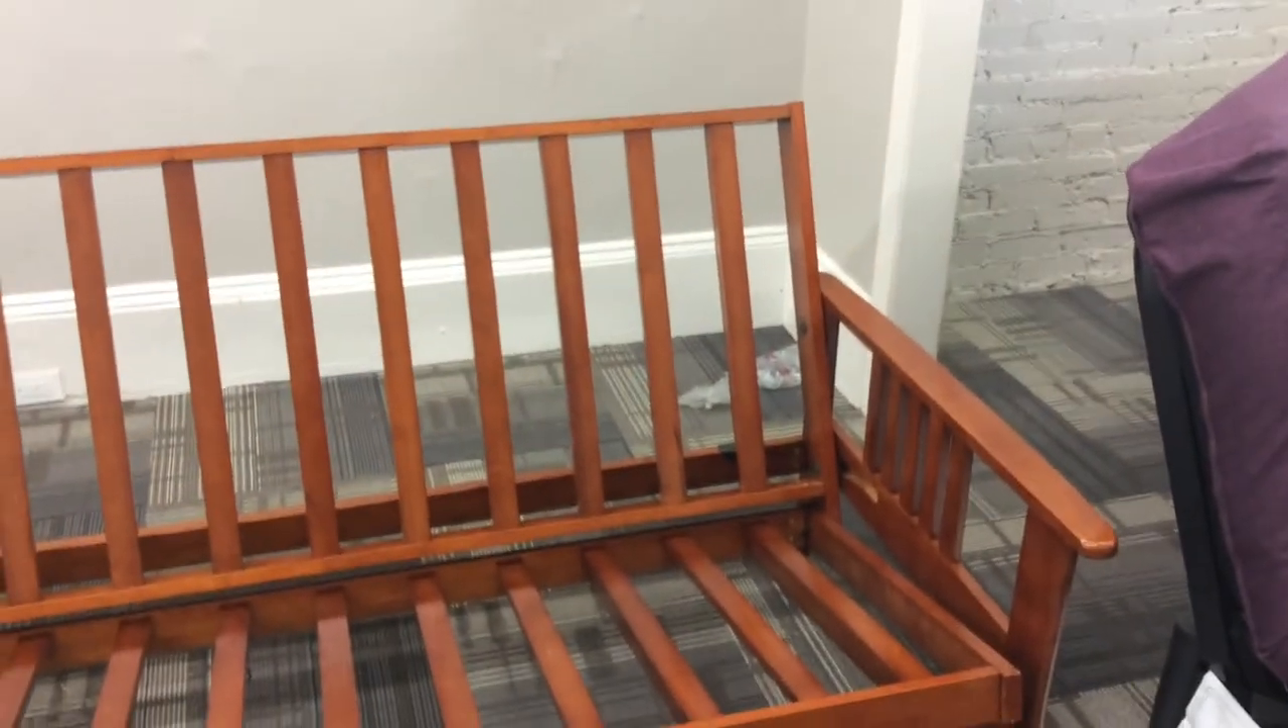Now we've got the seat deck all attached to the back deck there.